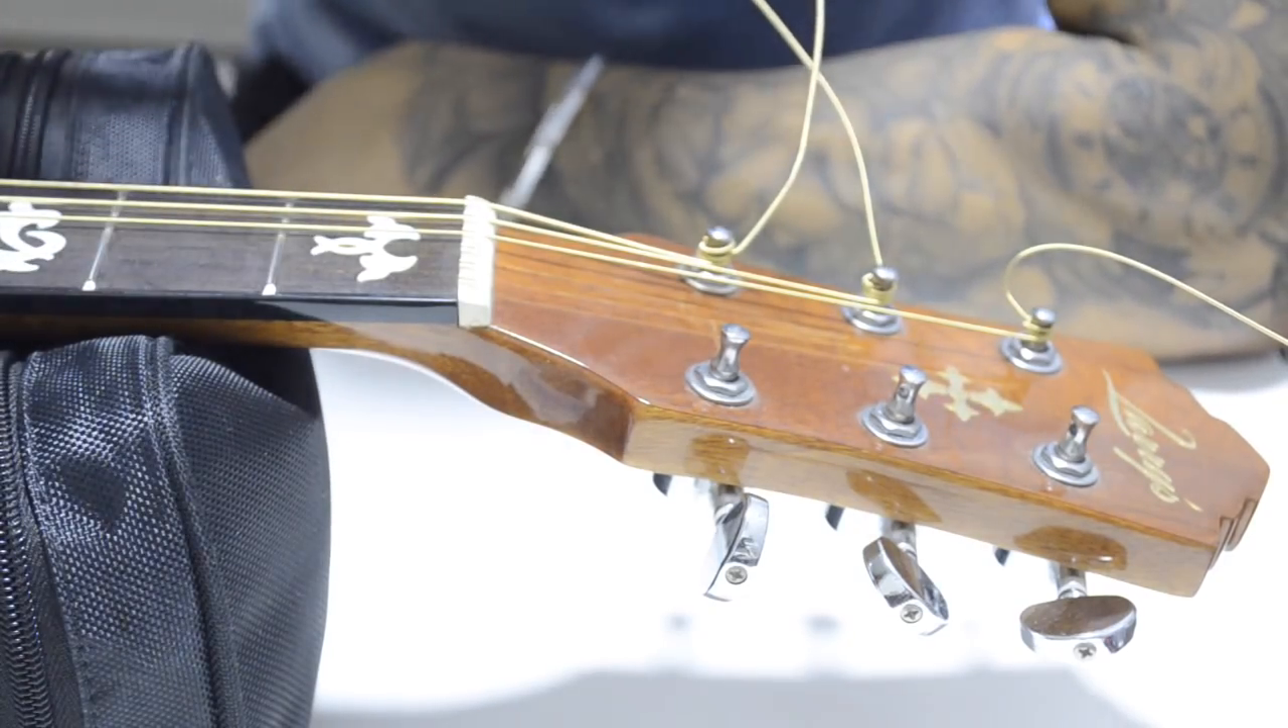Okay guys, so now that our top three strings have been done, we'll string the balance three.